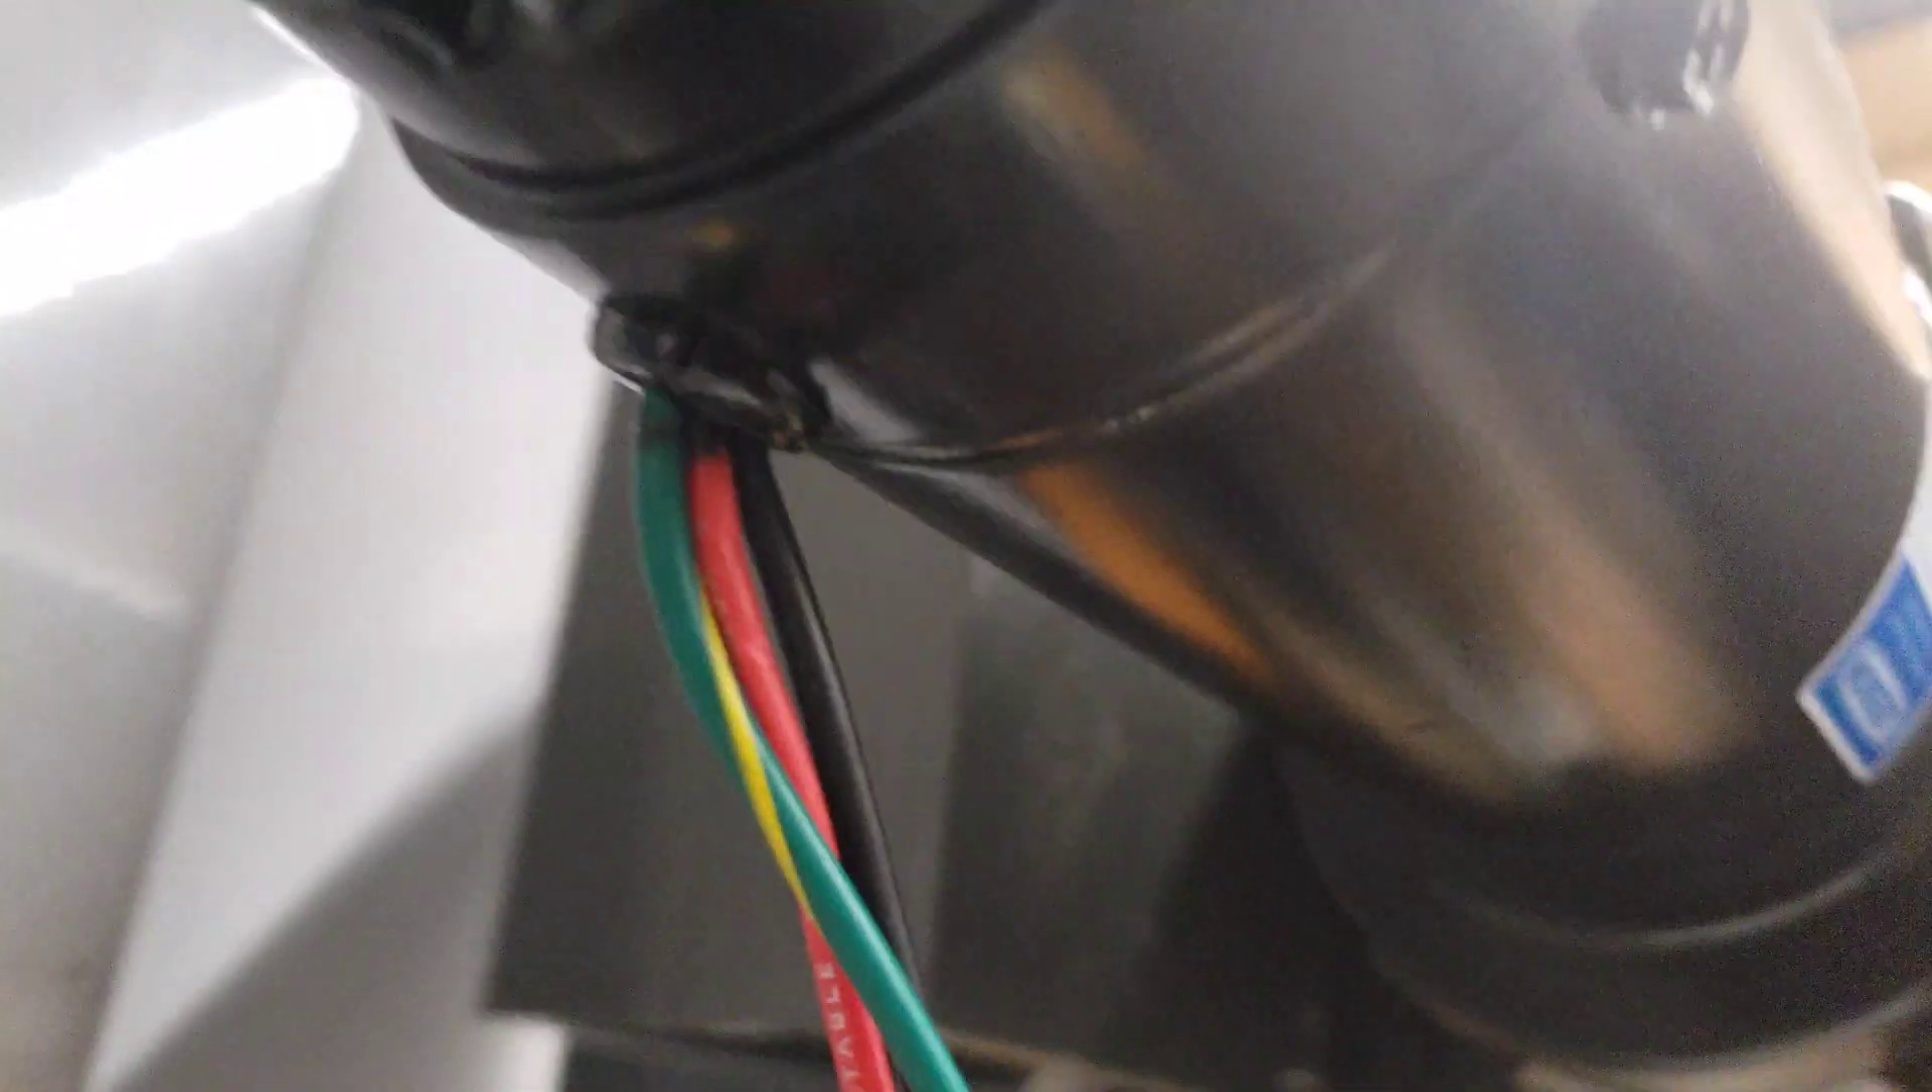So now the wires are coming out the bottom so there's less chance of coolant intruding into the motor.